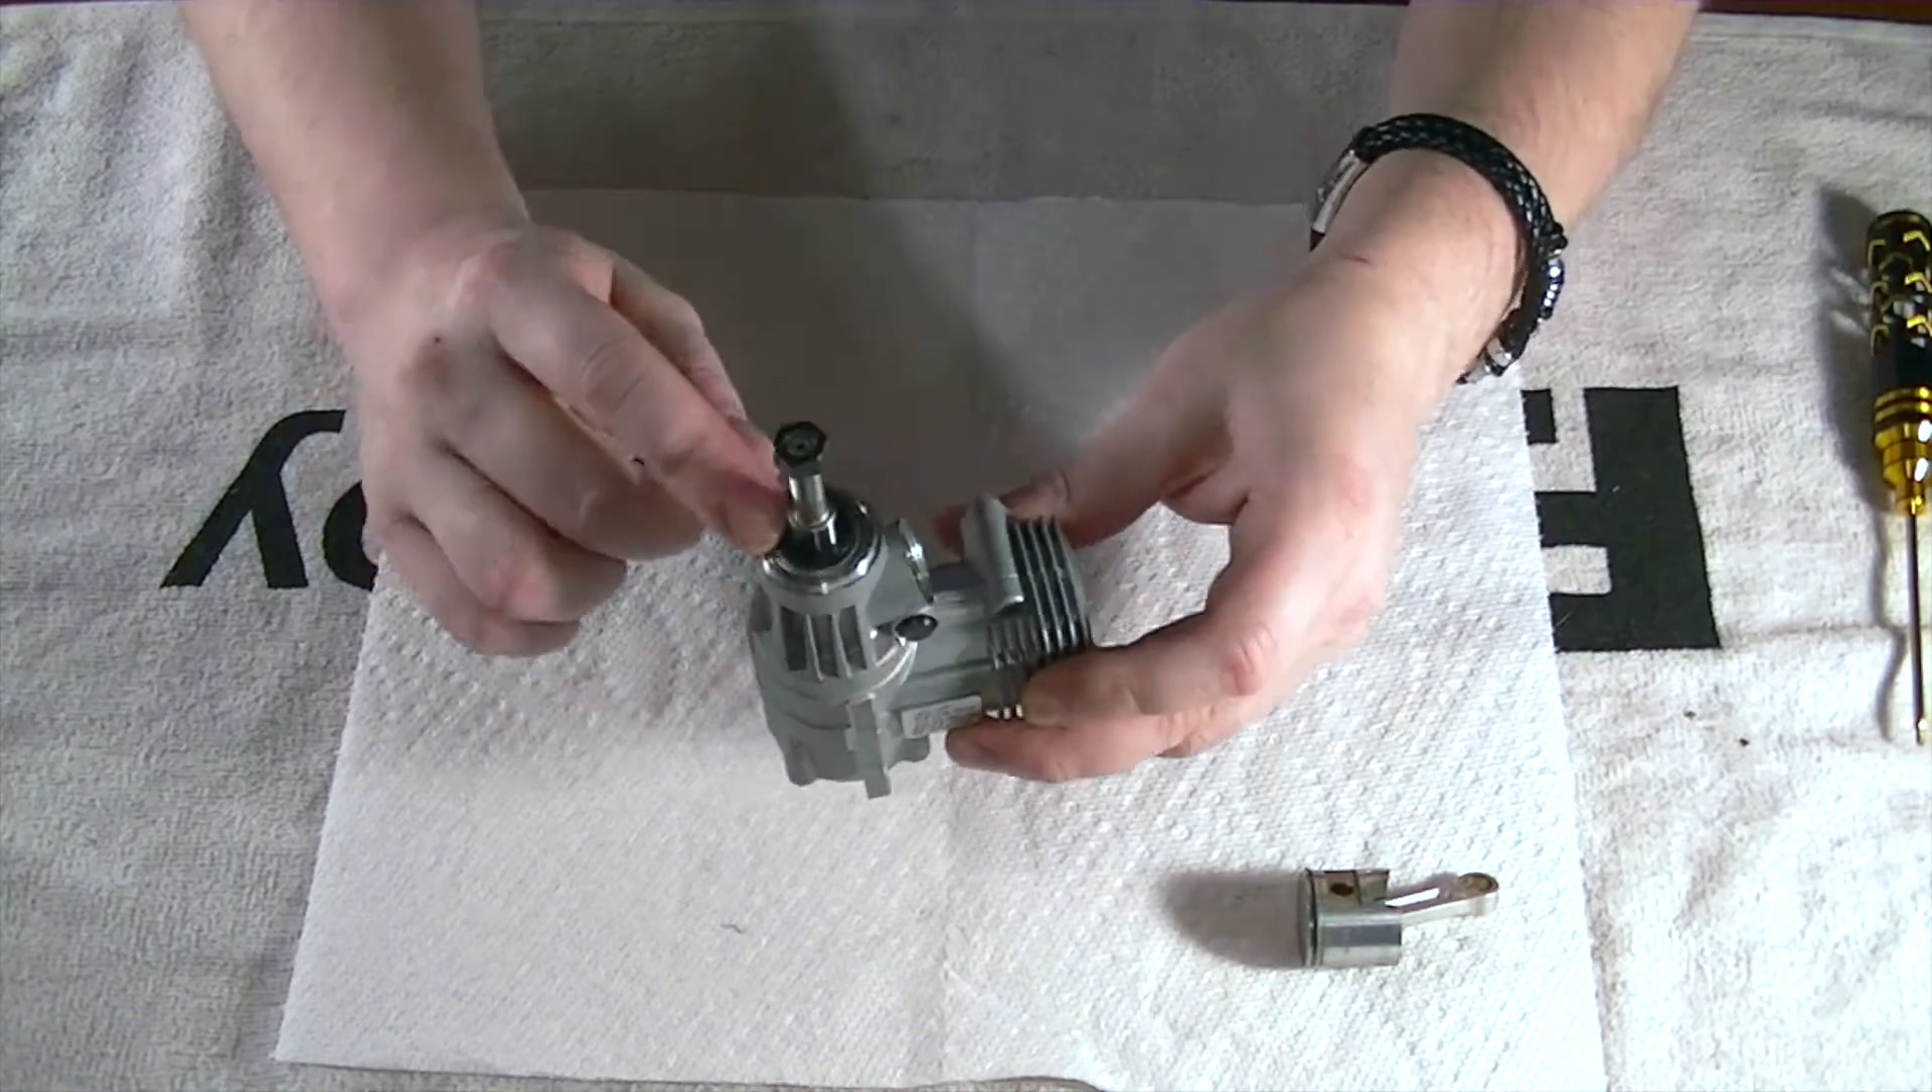We still have the back bearings and the crank, little crankshaft thing still in there.